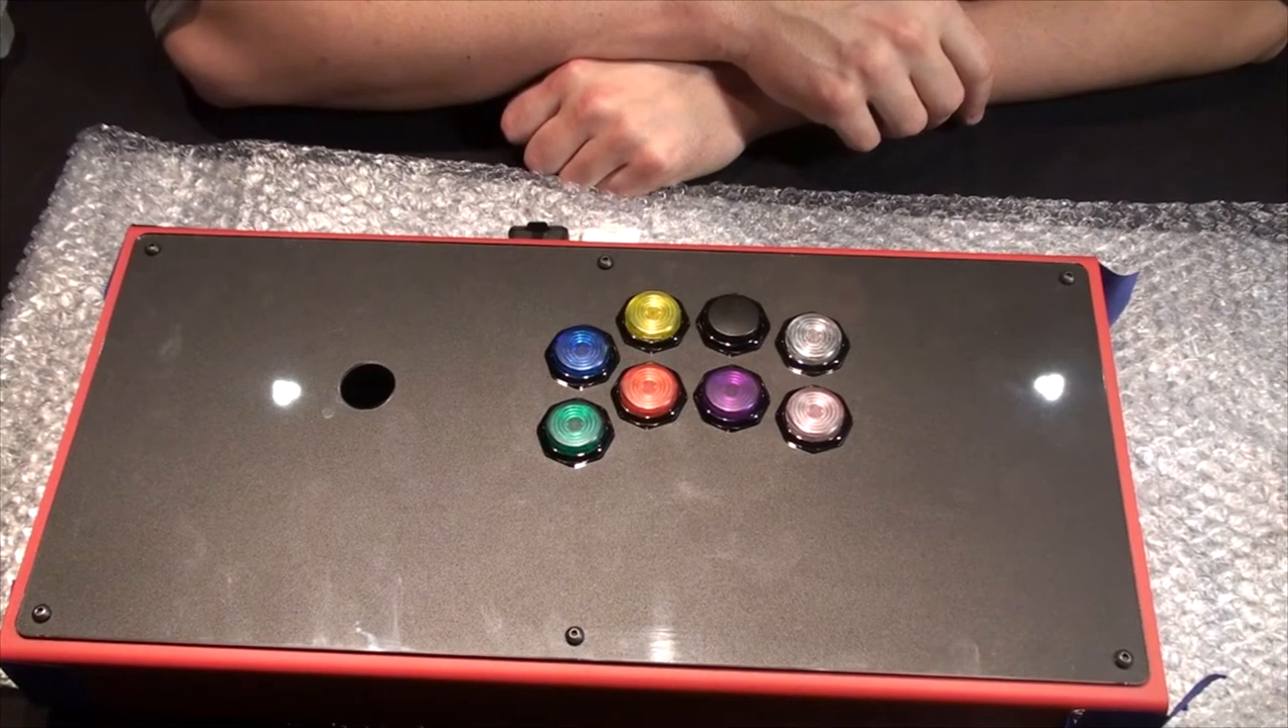Alright, so that's our buttons installed. We're not wiring them yet. We're going to talk about repairing wiring in an upcoming episode.